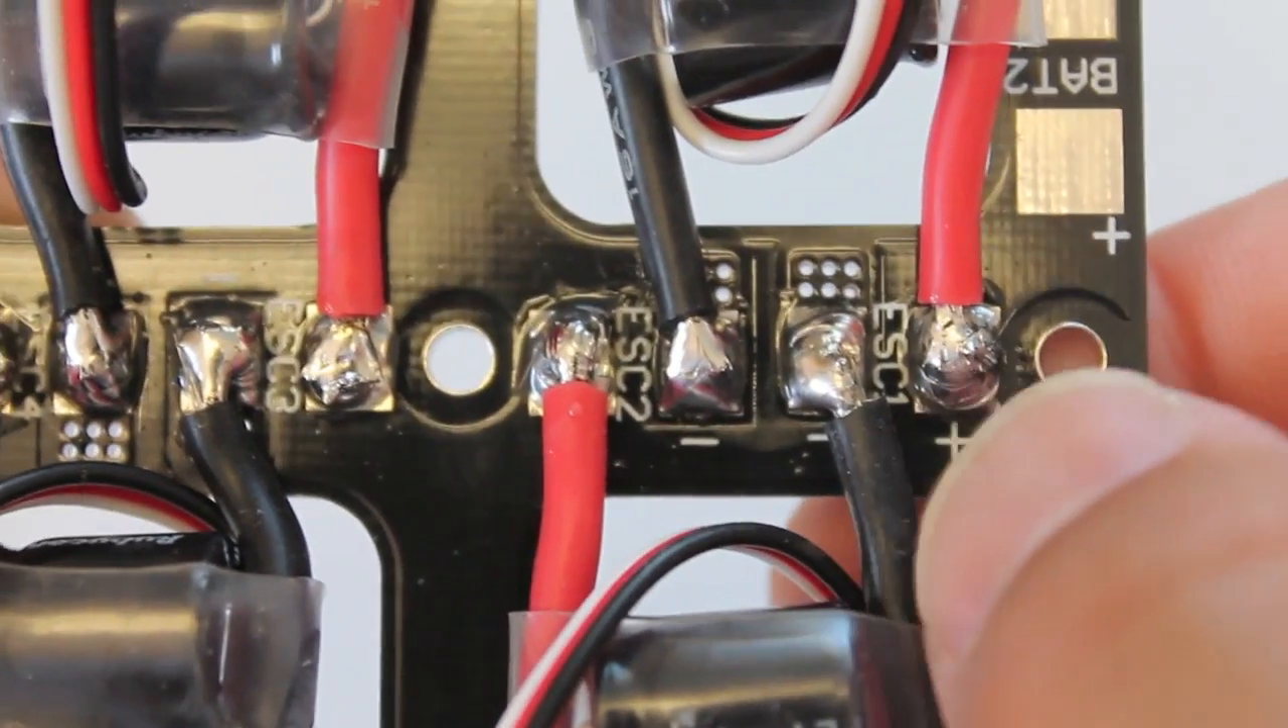It's a little nerve-wracking cutting your ESC leads so short. Our ESCs are now soldered in place.